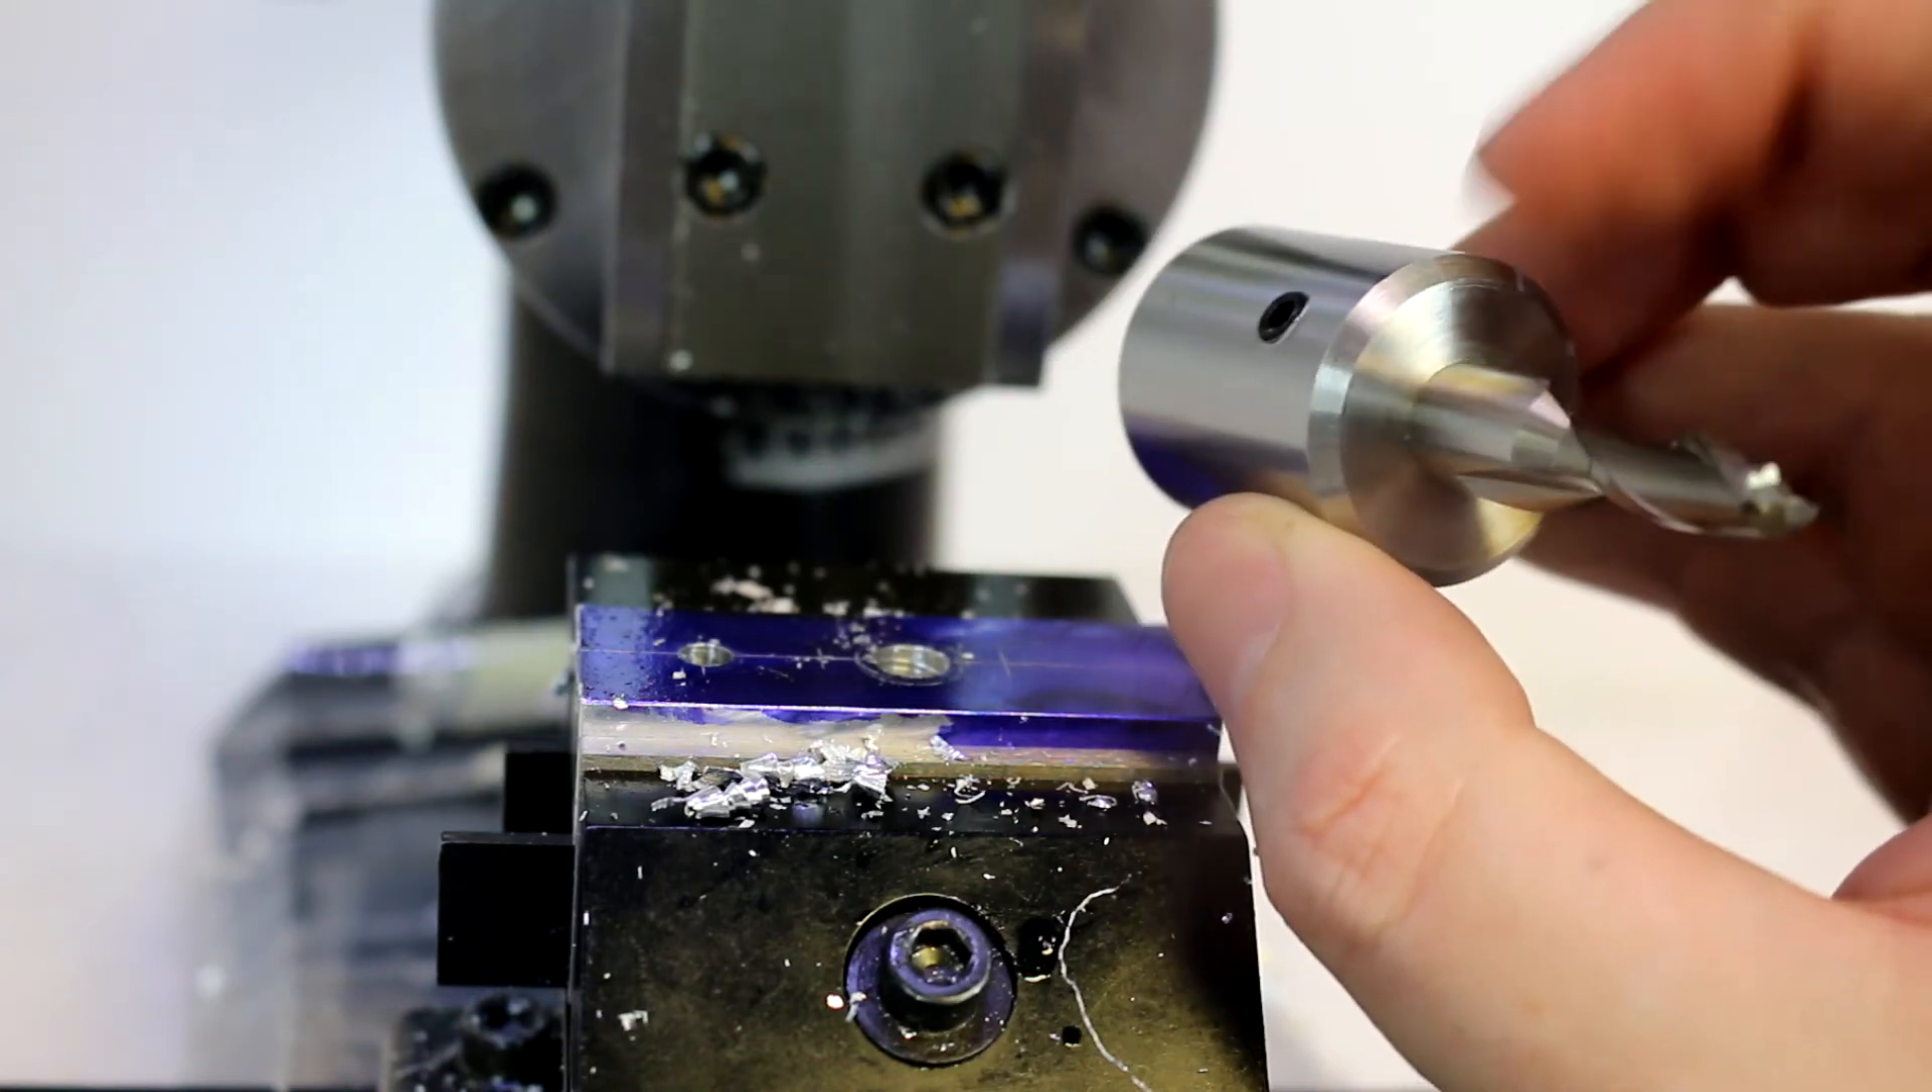So I've taken our 3 8 inch diameter end mill holder, and I've chucked up a 2 flute double-ended quarter inch diameter end mill.